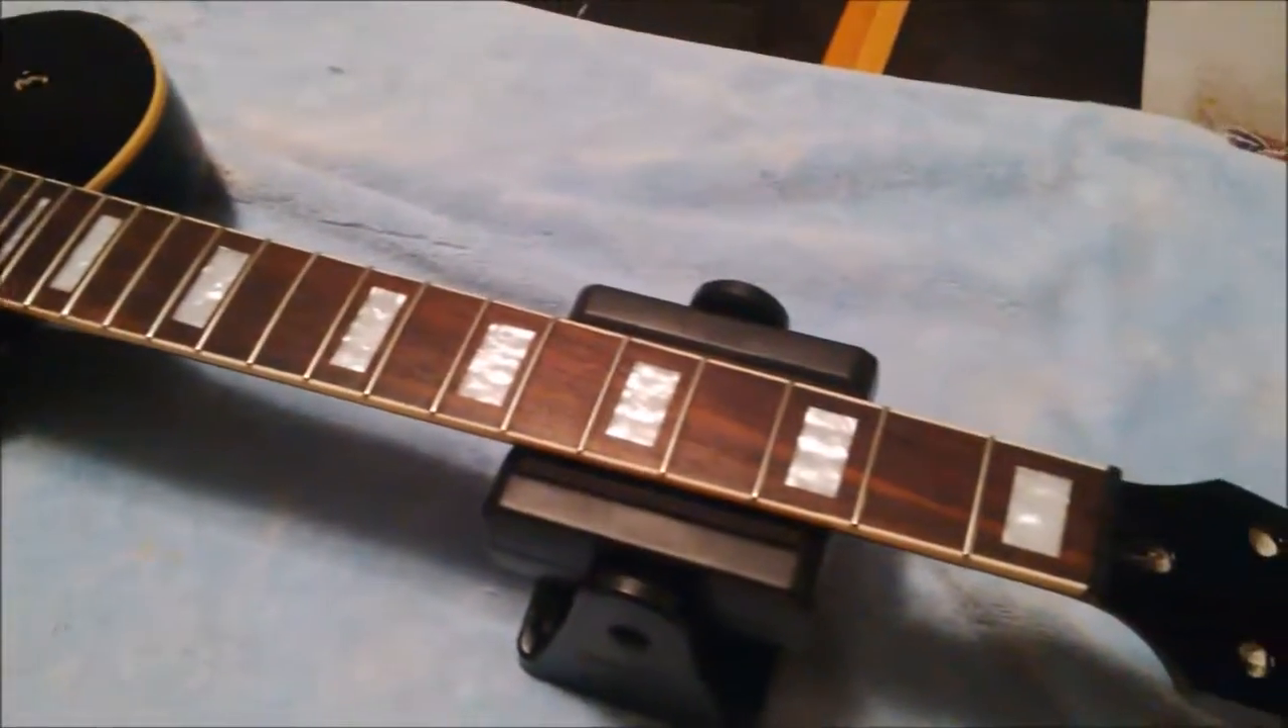Okay, so I decided to keep on going, and I finished up the frets on this guitar. Installing them, leveling them, and then I polished them.